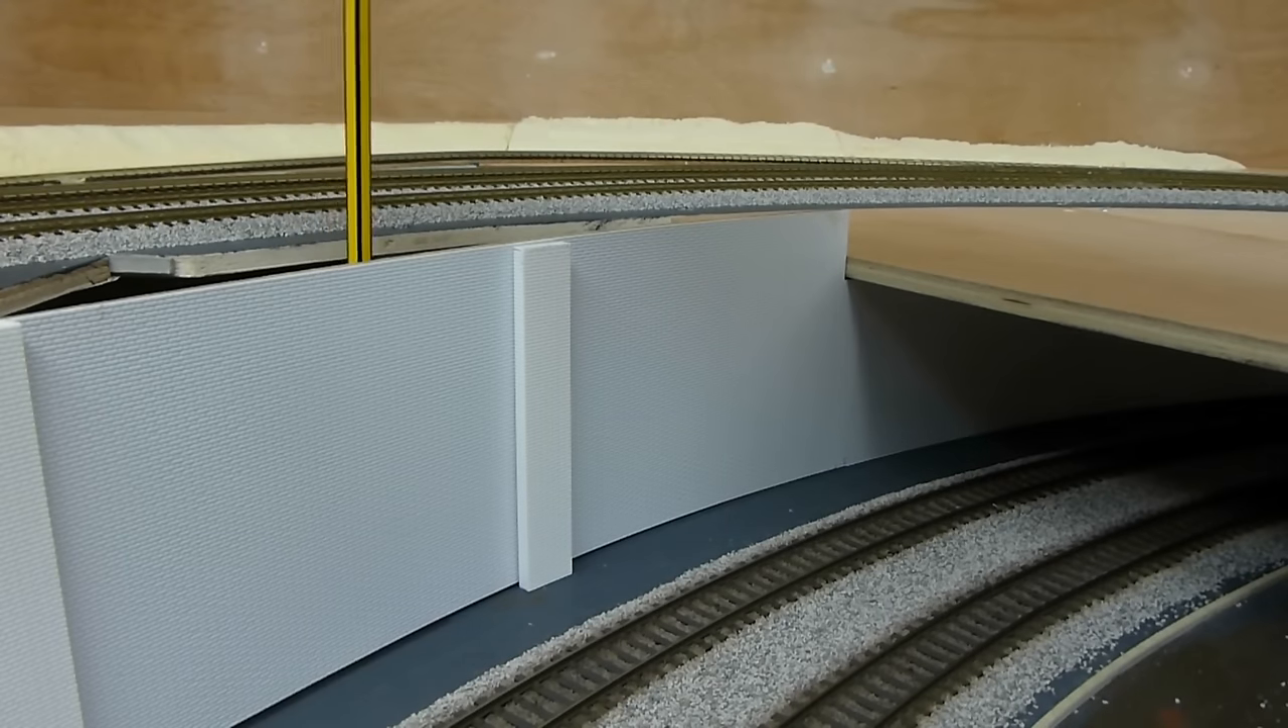As I continue round, here's the curved retaining wall that I've just kind of glued the brick work to today.